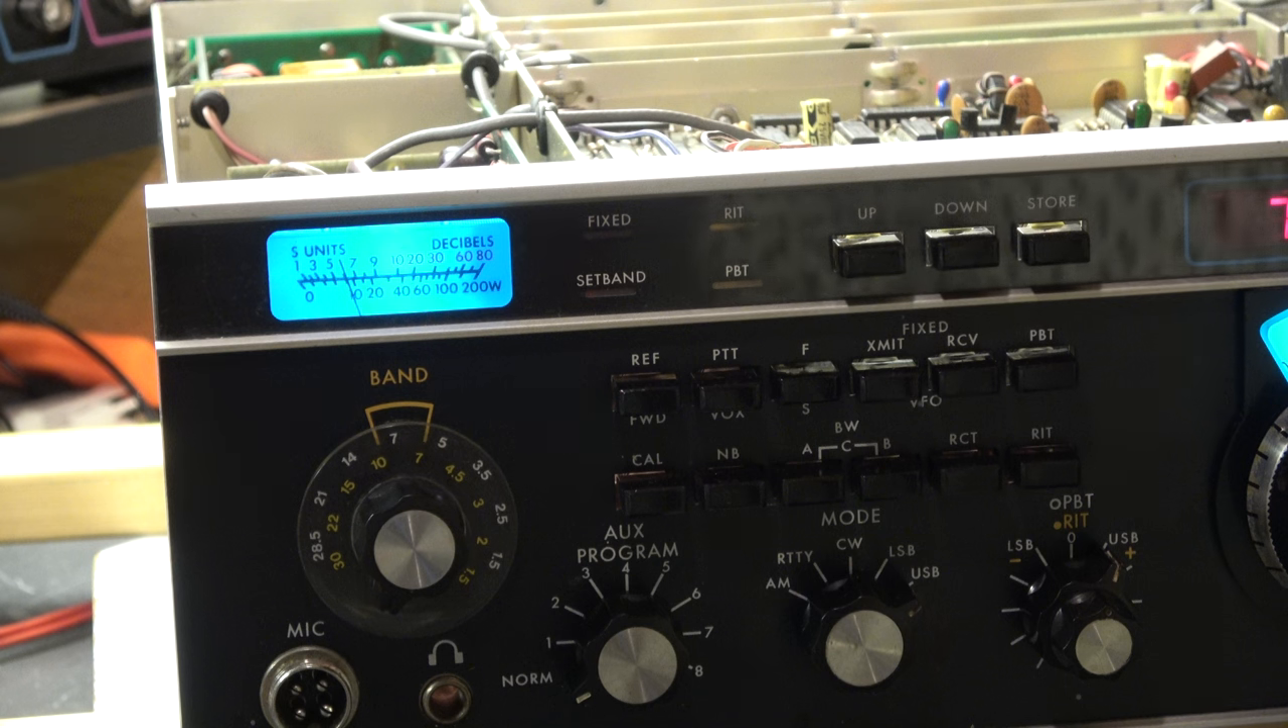Of course the shielding on top here I have not installed.